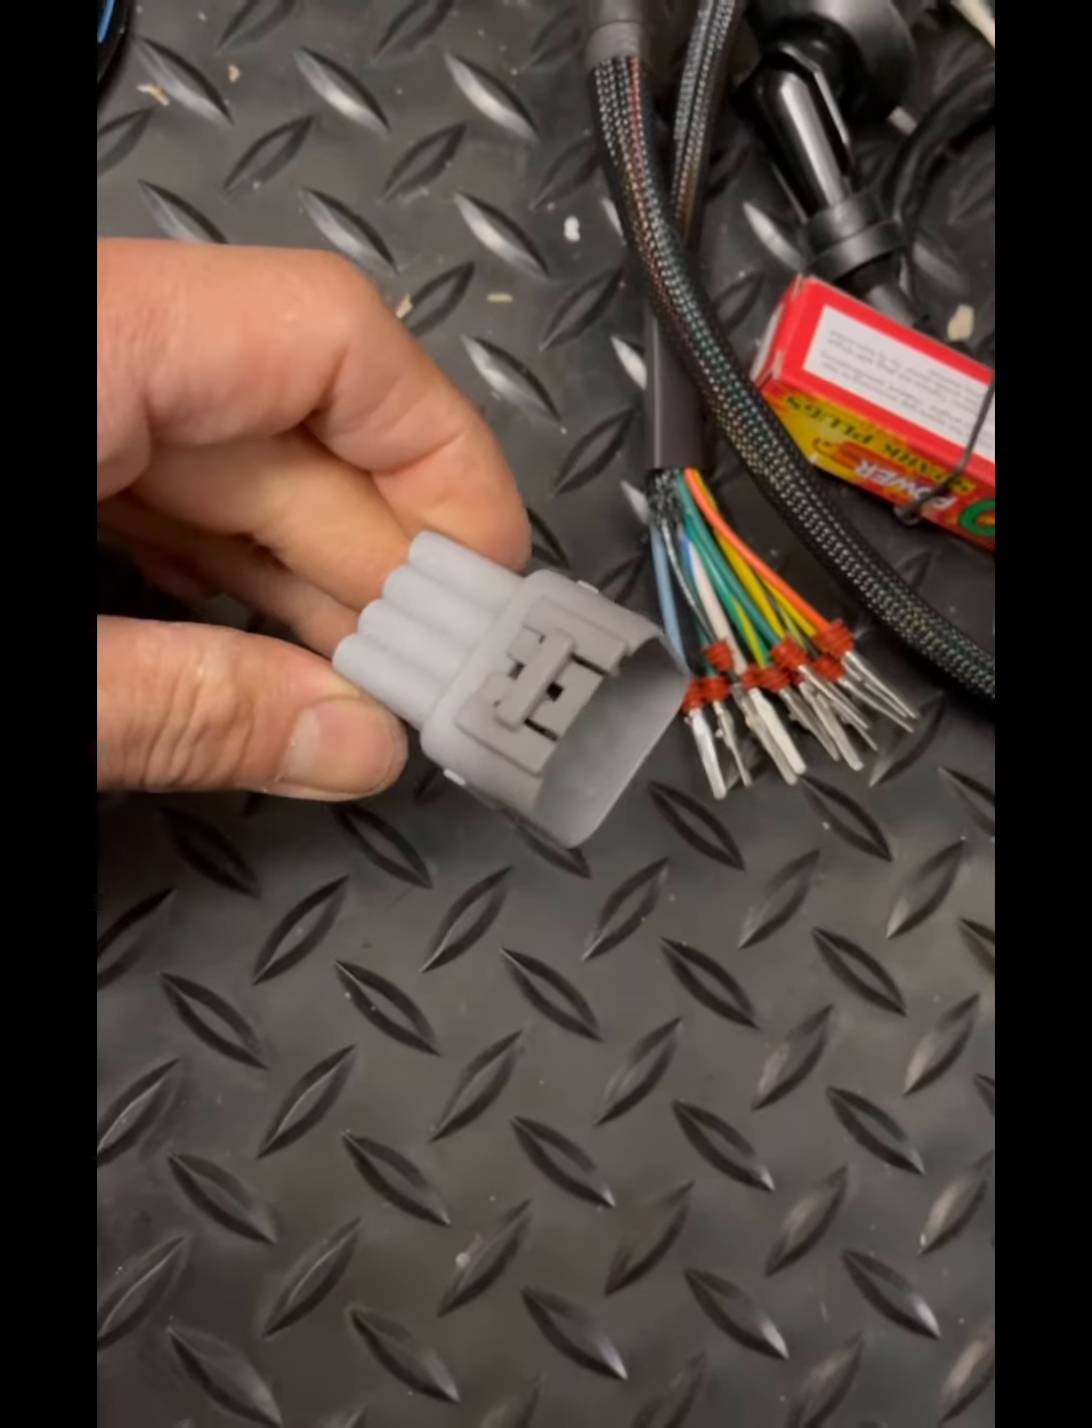We've already pre-pinned the back but we haven't put on the connector.